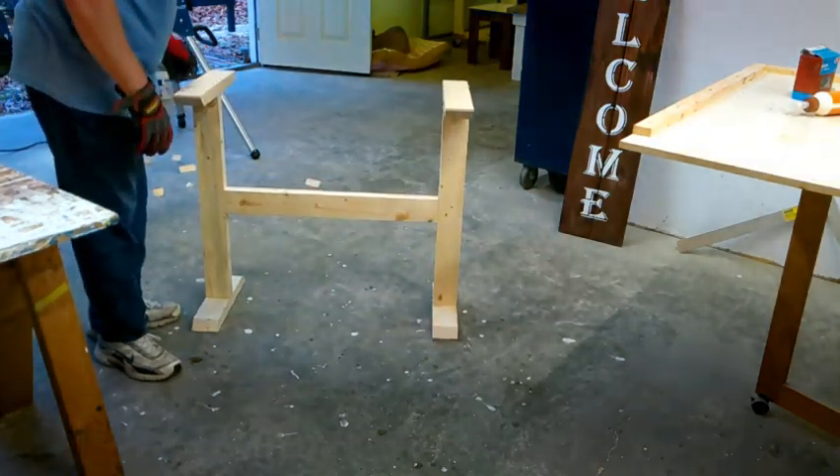So we got our stretchers on here now.